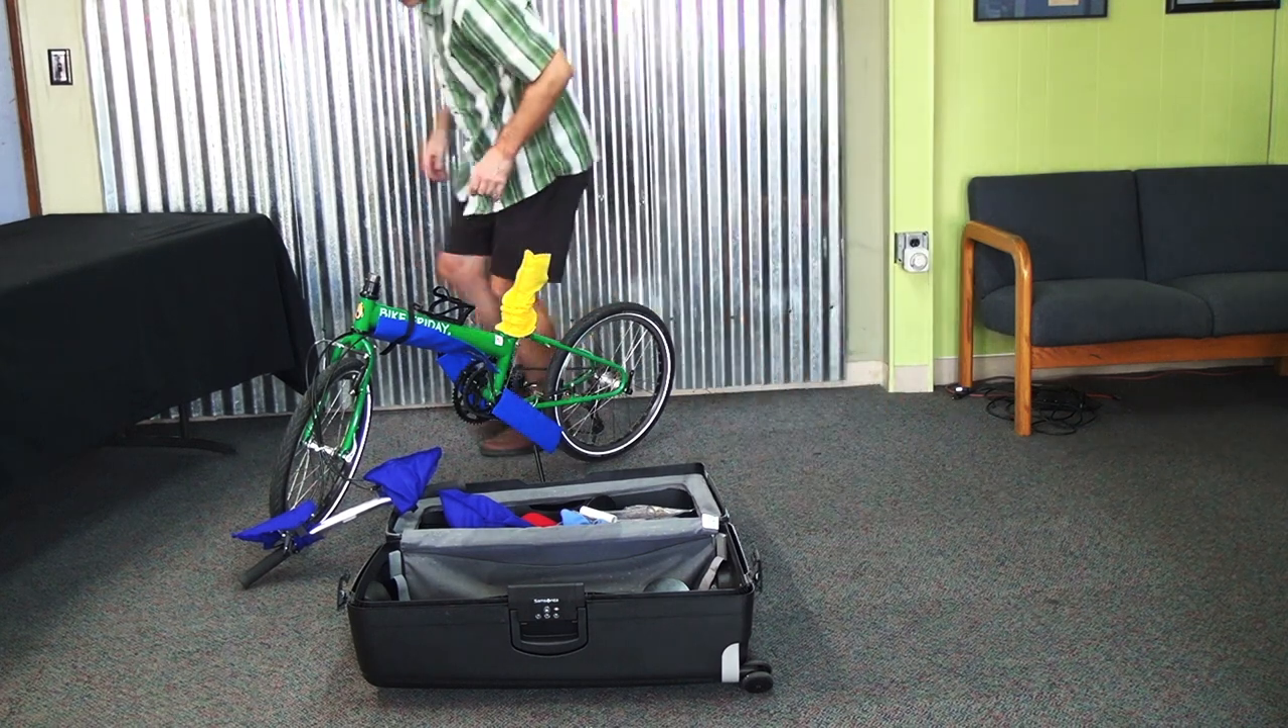So at this point, the only major part we have left to take off is the front wheel.